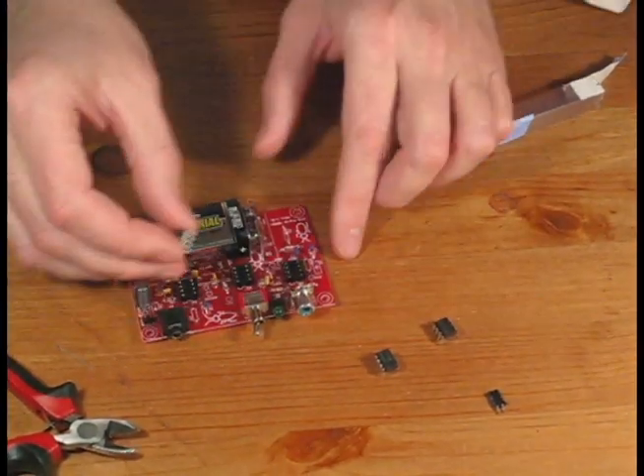Our PCB is now complete, but we still need to install three chips.